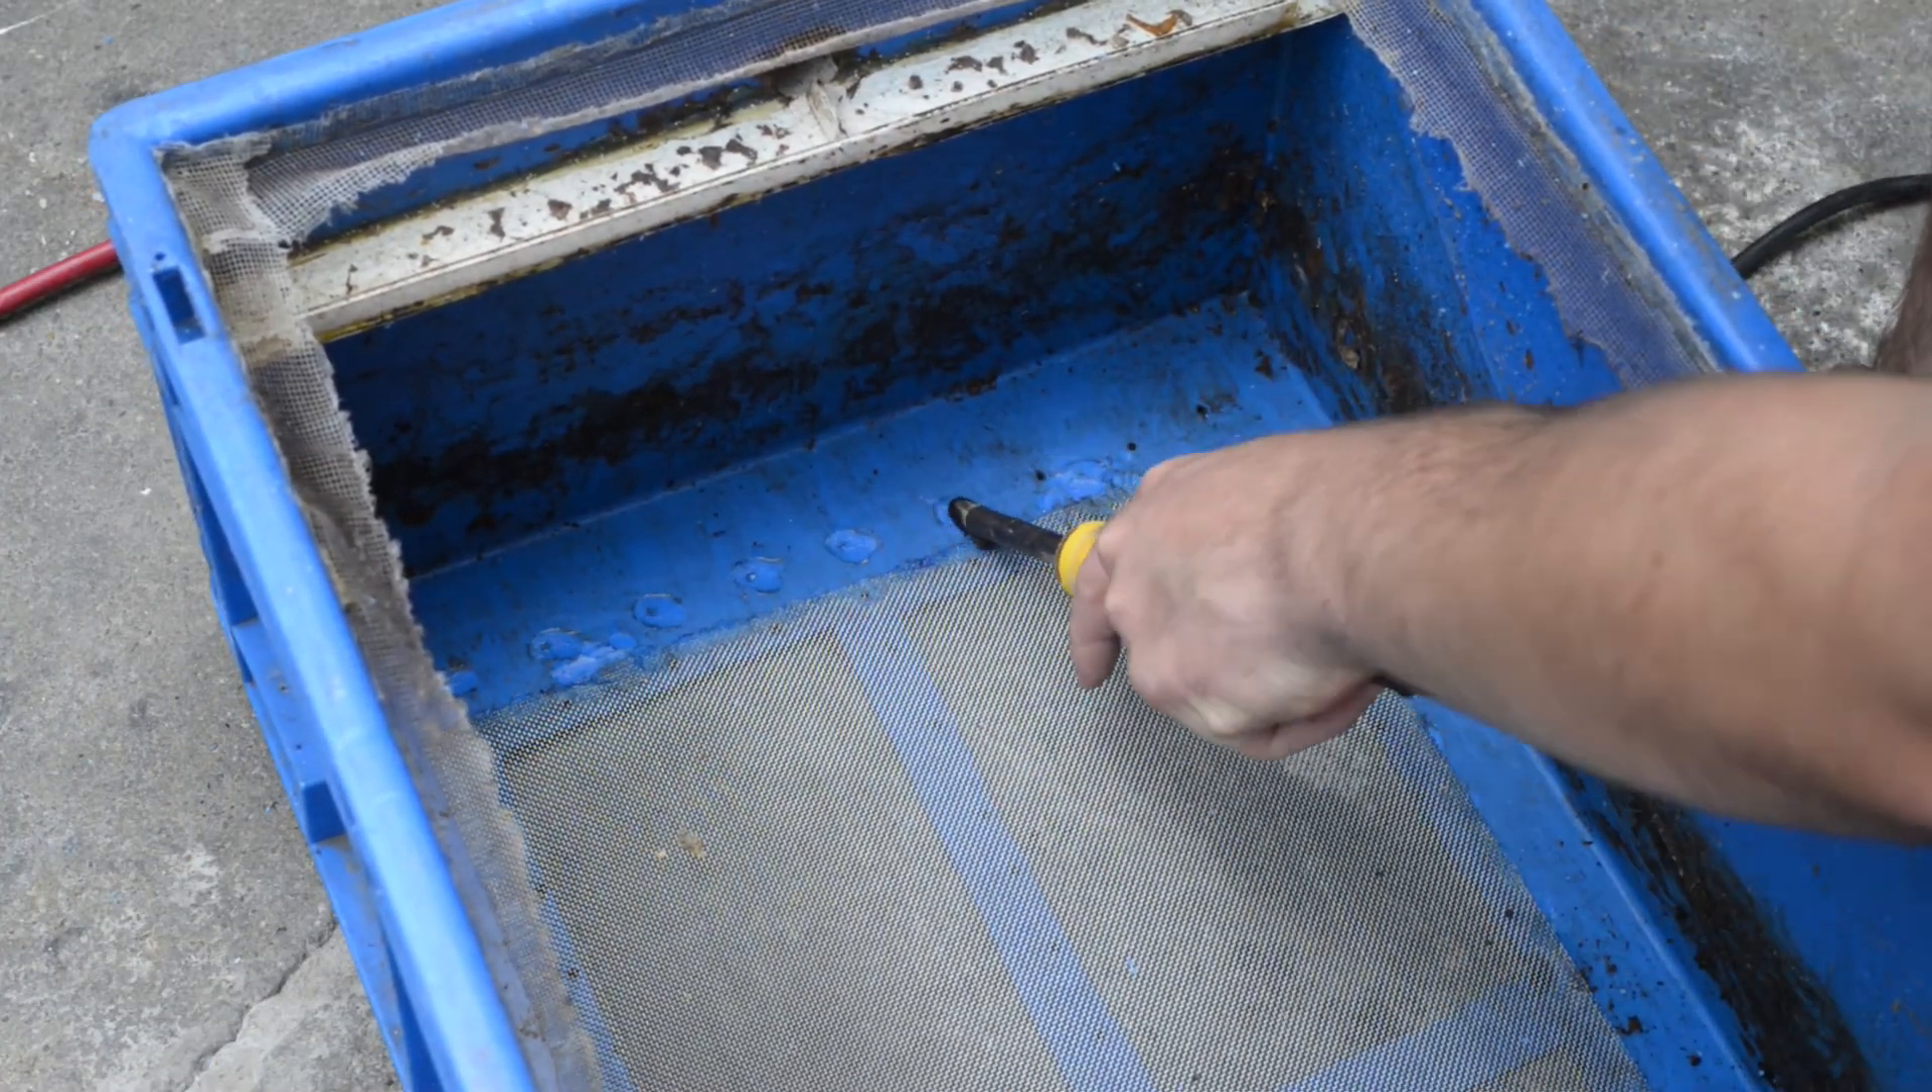The mesh does not cover all the drilling holes so there are about three rows of holes which can just be welded shut with surrounding plastic.